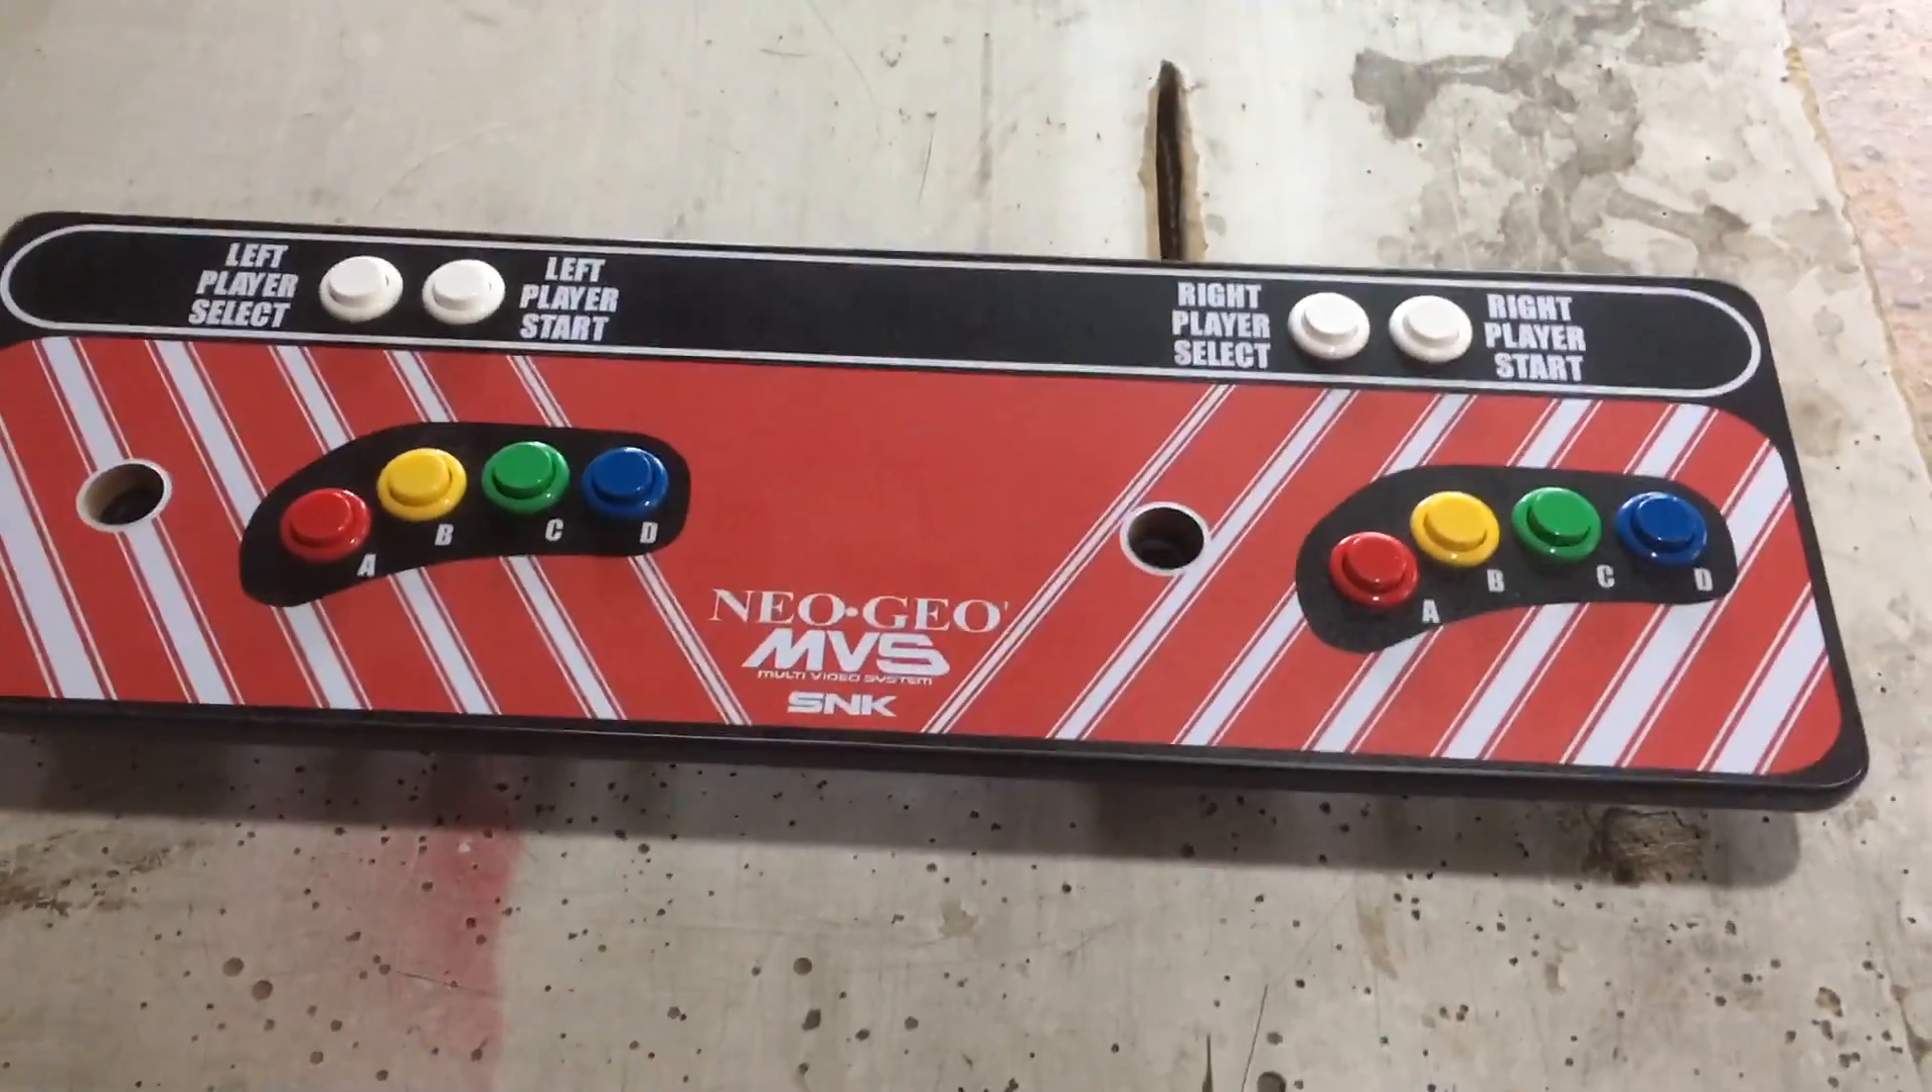E aí pessoal, botões instalados, aqui não tem mistério, né, já deixei aí com as micros, que bonitinho, os componentes.